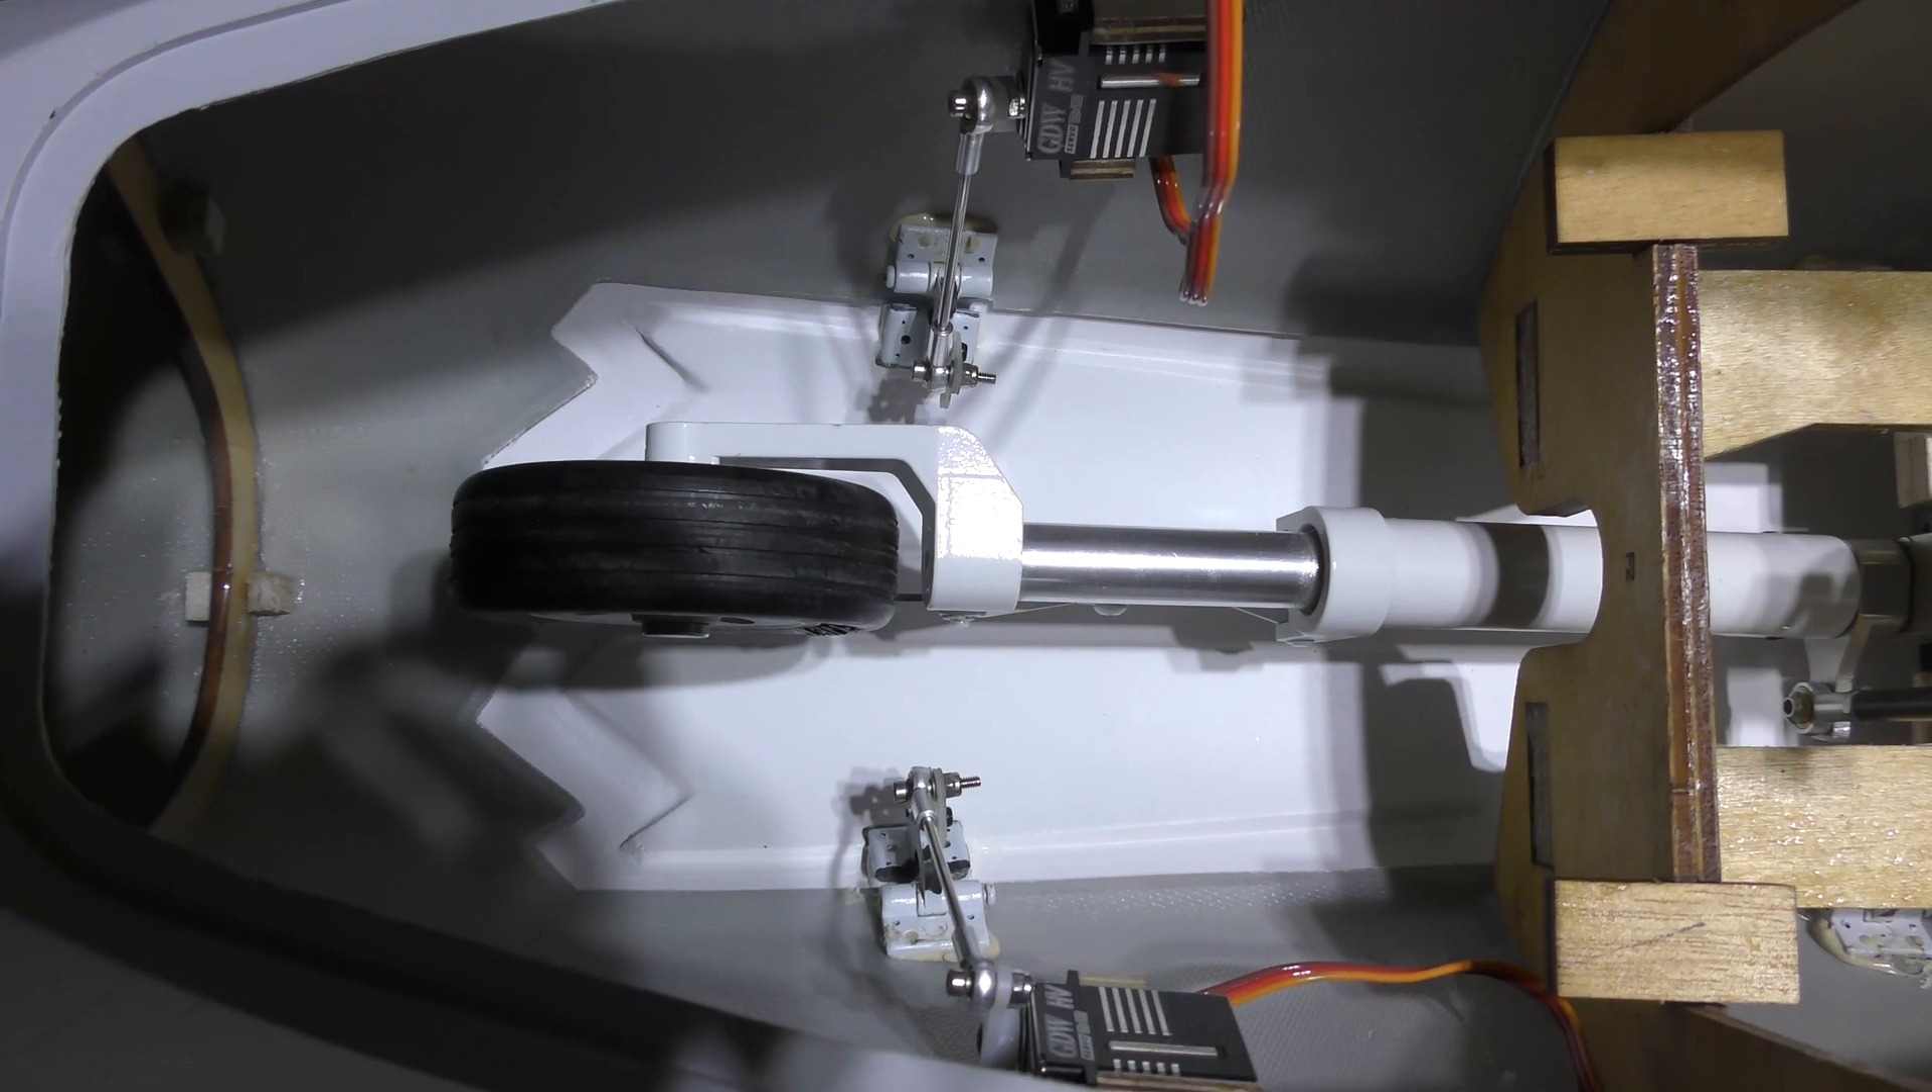We've got servos to open the gear doors we got rid of the air cylinders.